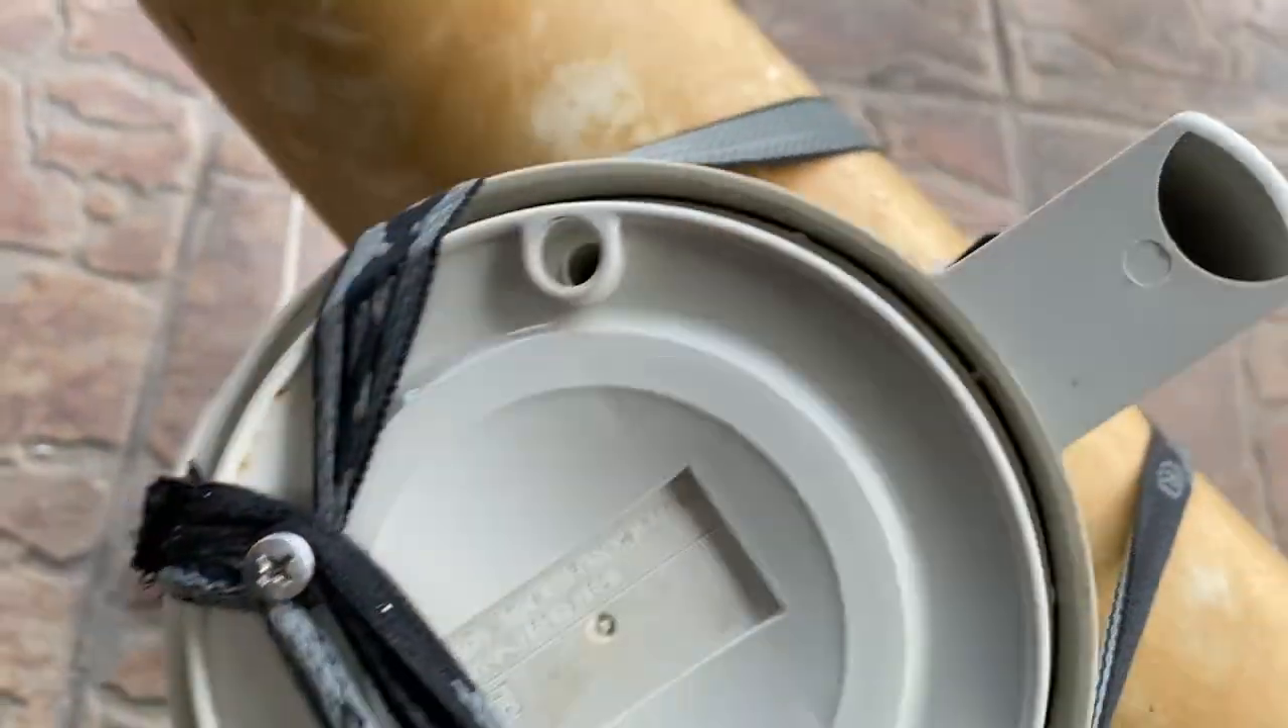And then as you can see here this is the orange citrus squeezer that I bought and basically took the top off and was able to secure it here with some elastics.